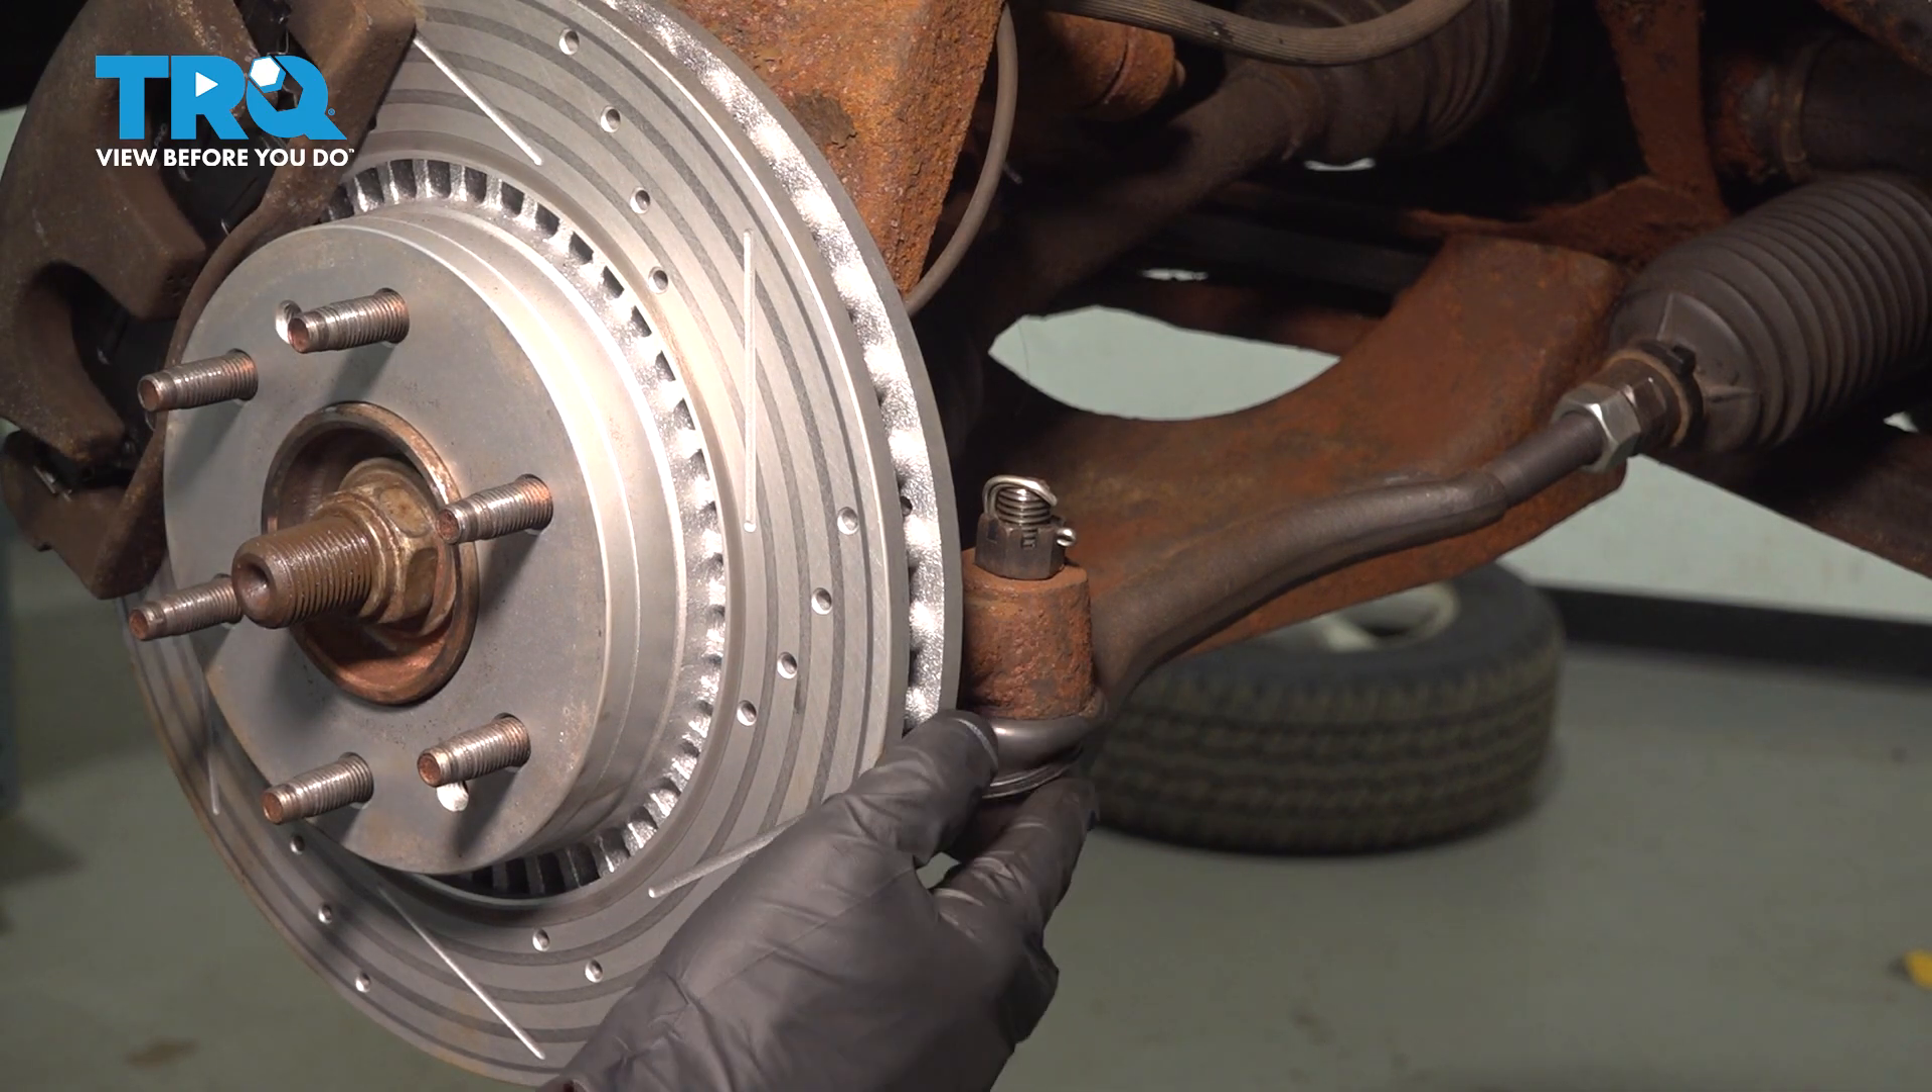Now that we have the wheel out of the way, let's have a look at our outer tie rod end.